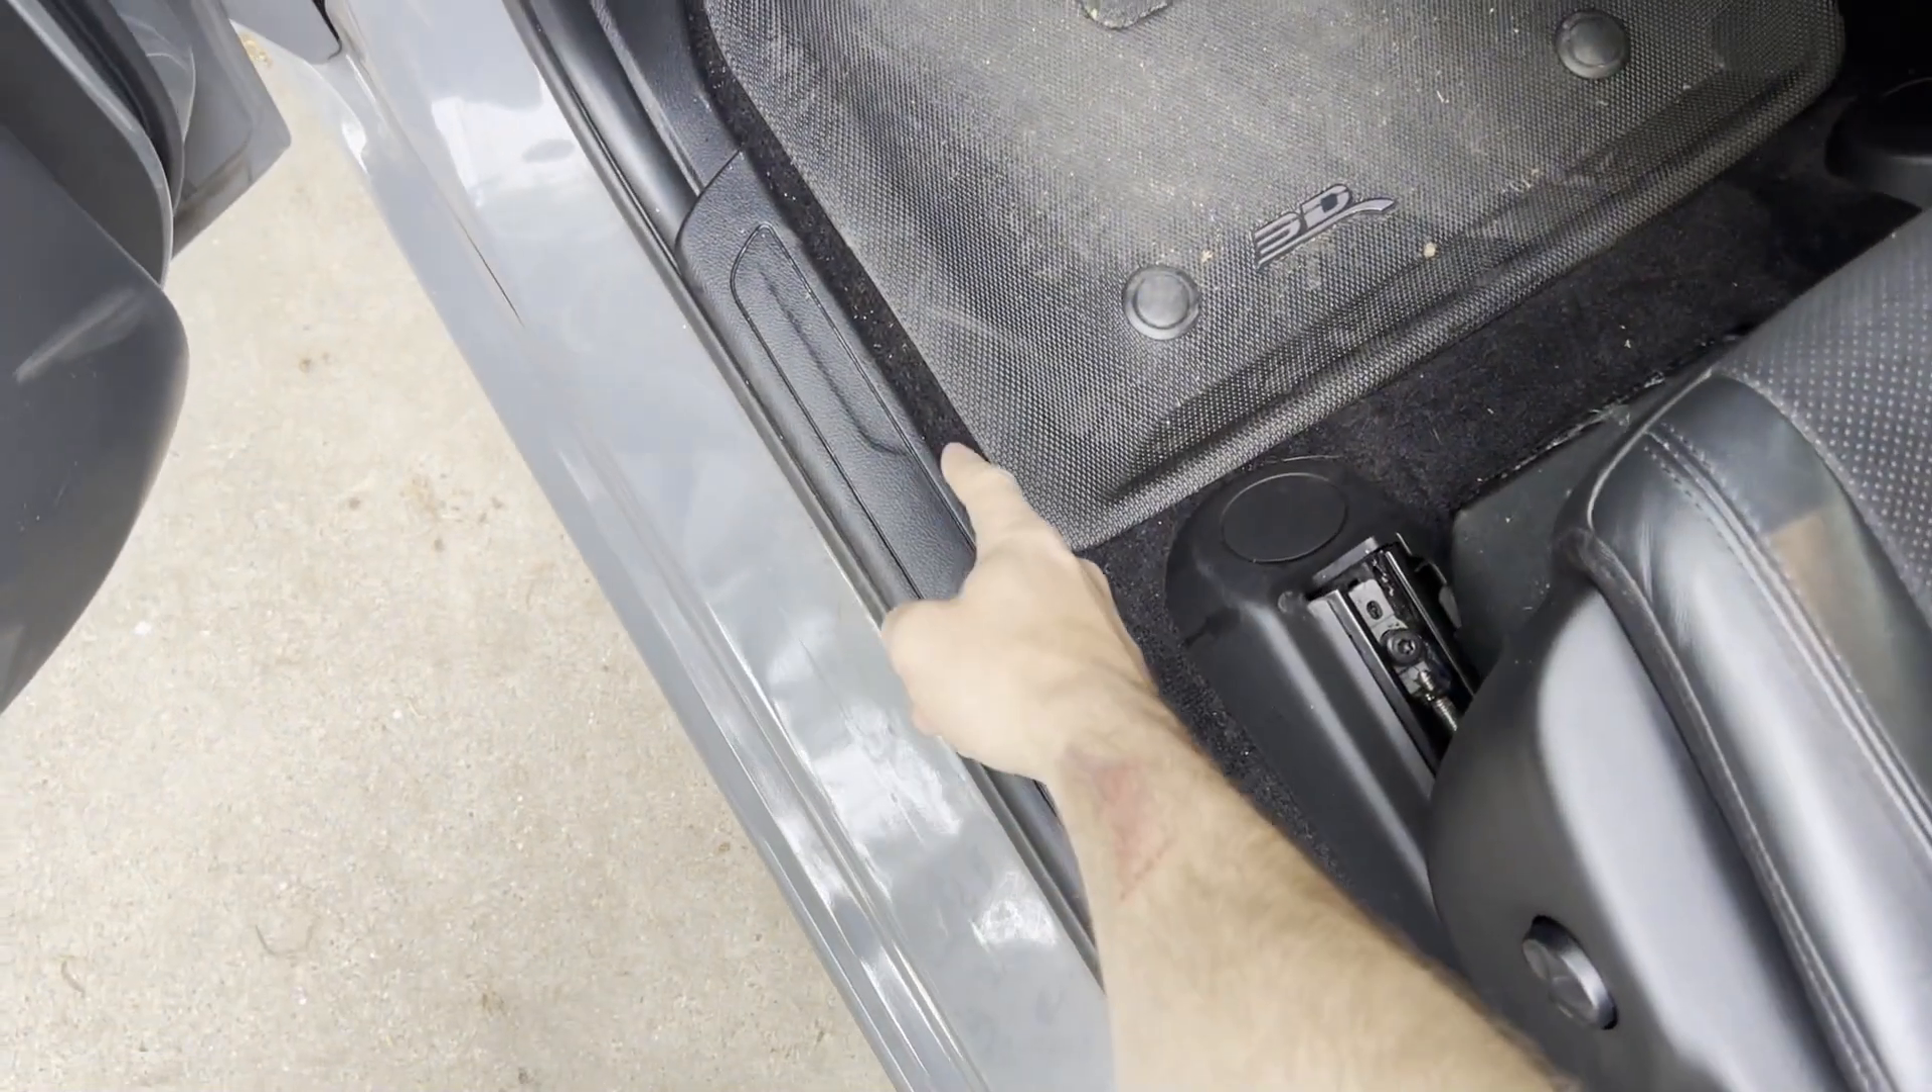You see how there's like an inch gap right here between the floor mat and the door sill or the door molding floor plate.